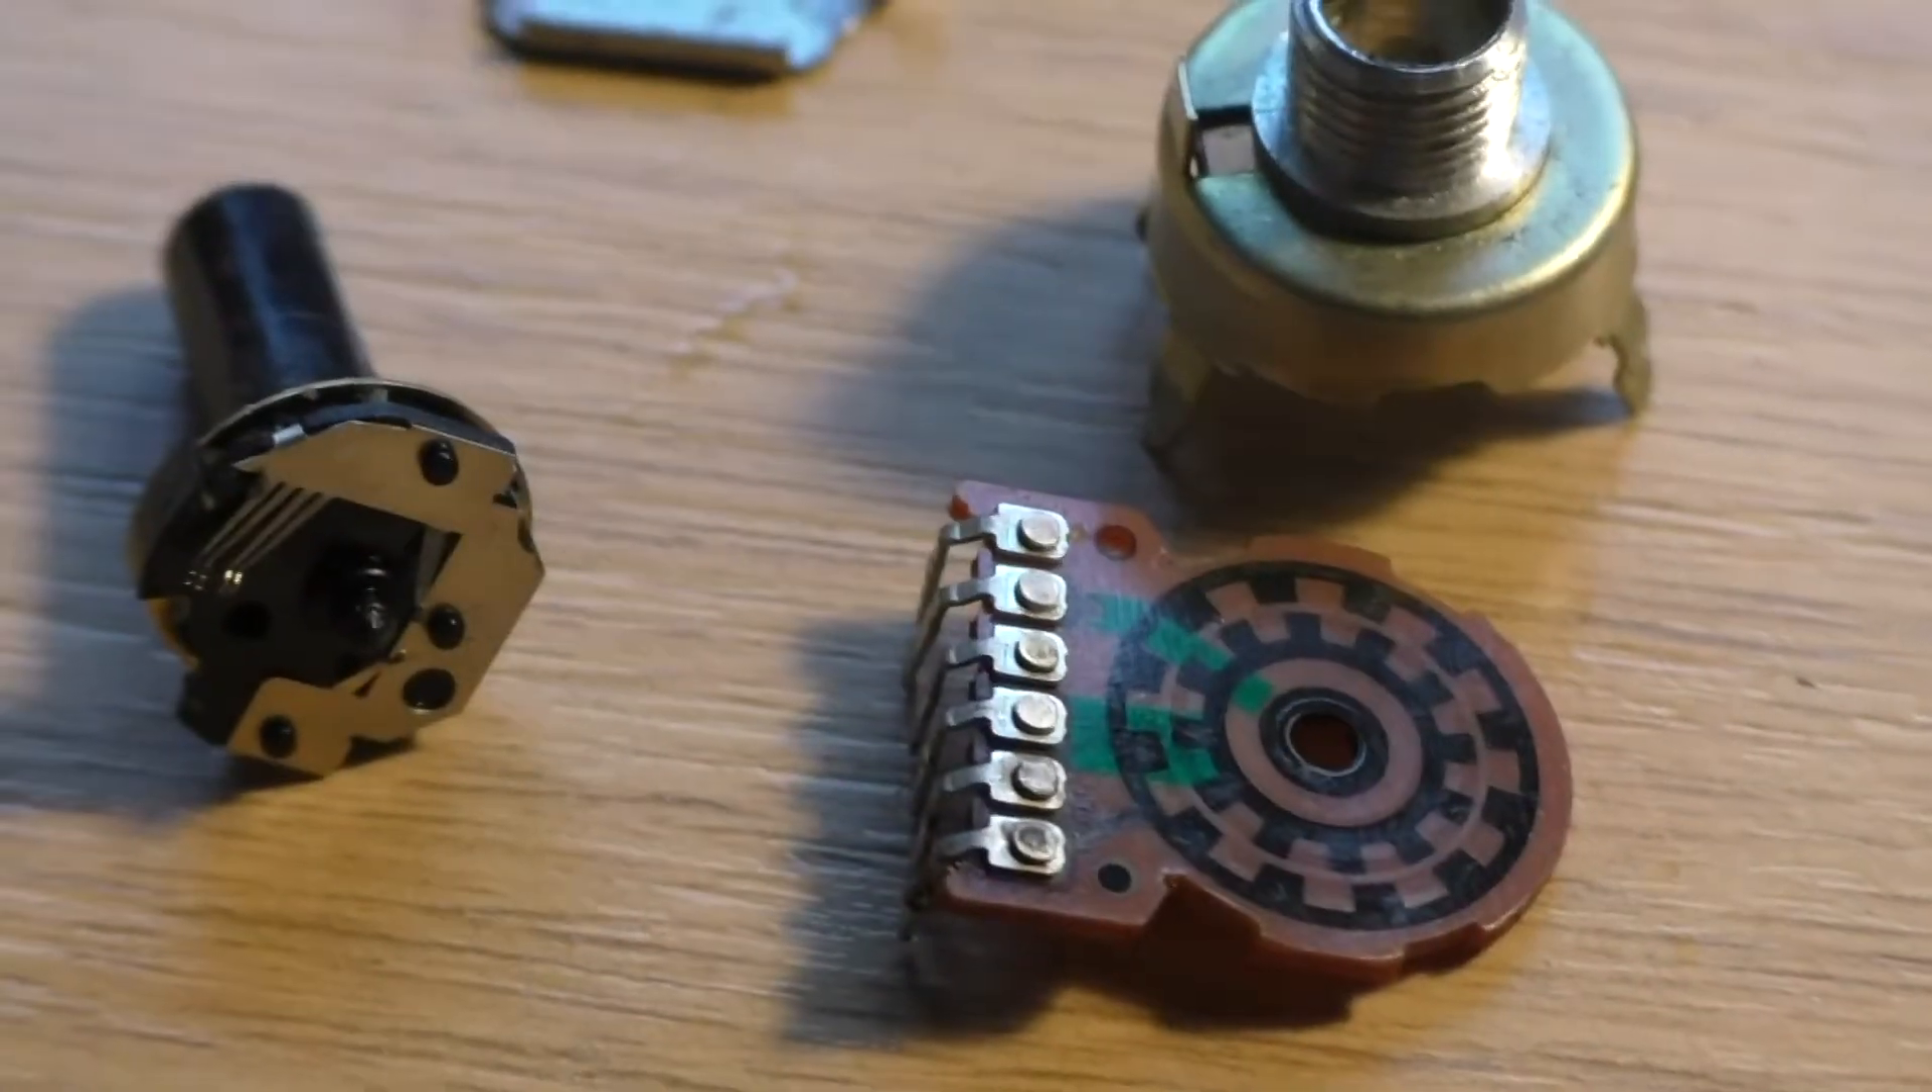Um i've took the encoder apart and here it is.